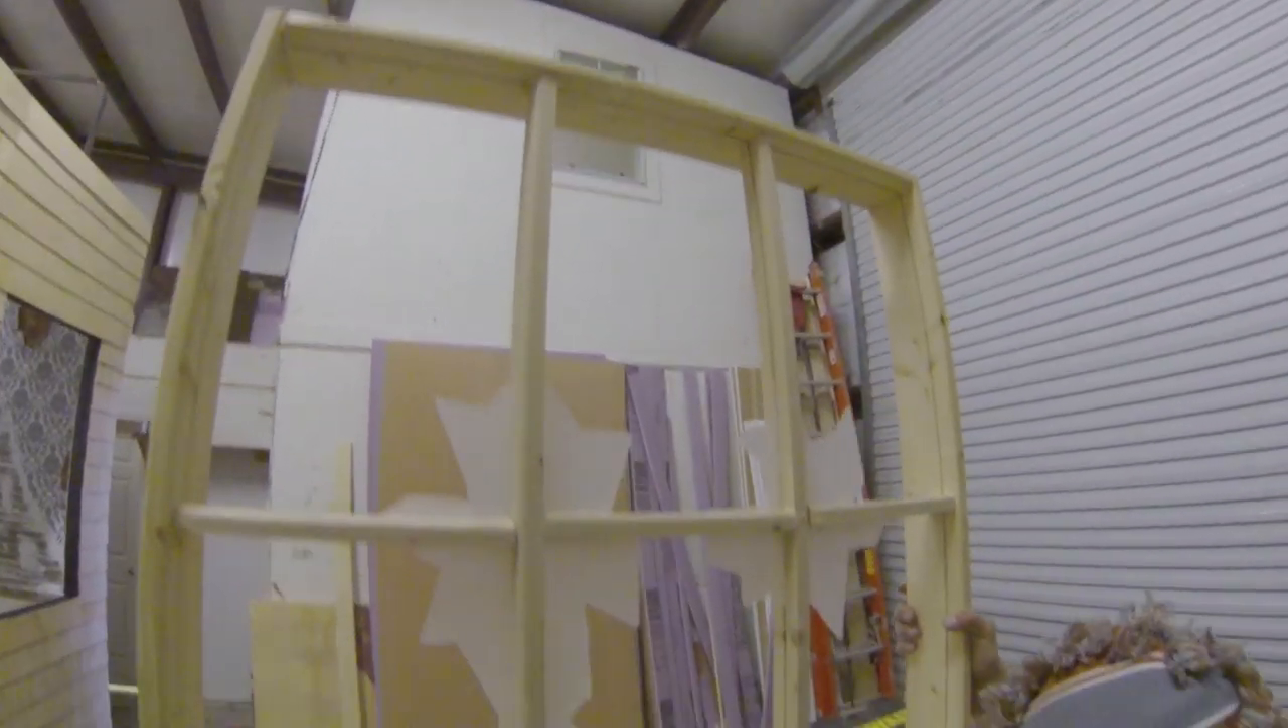Alright guys, we got the frame done for the second window.